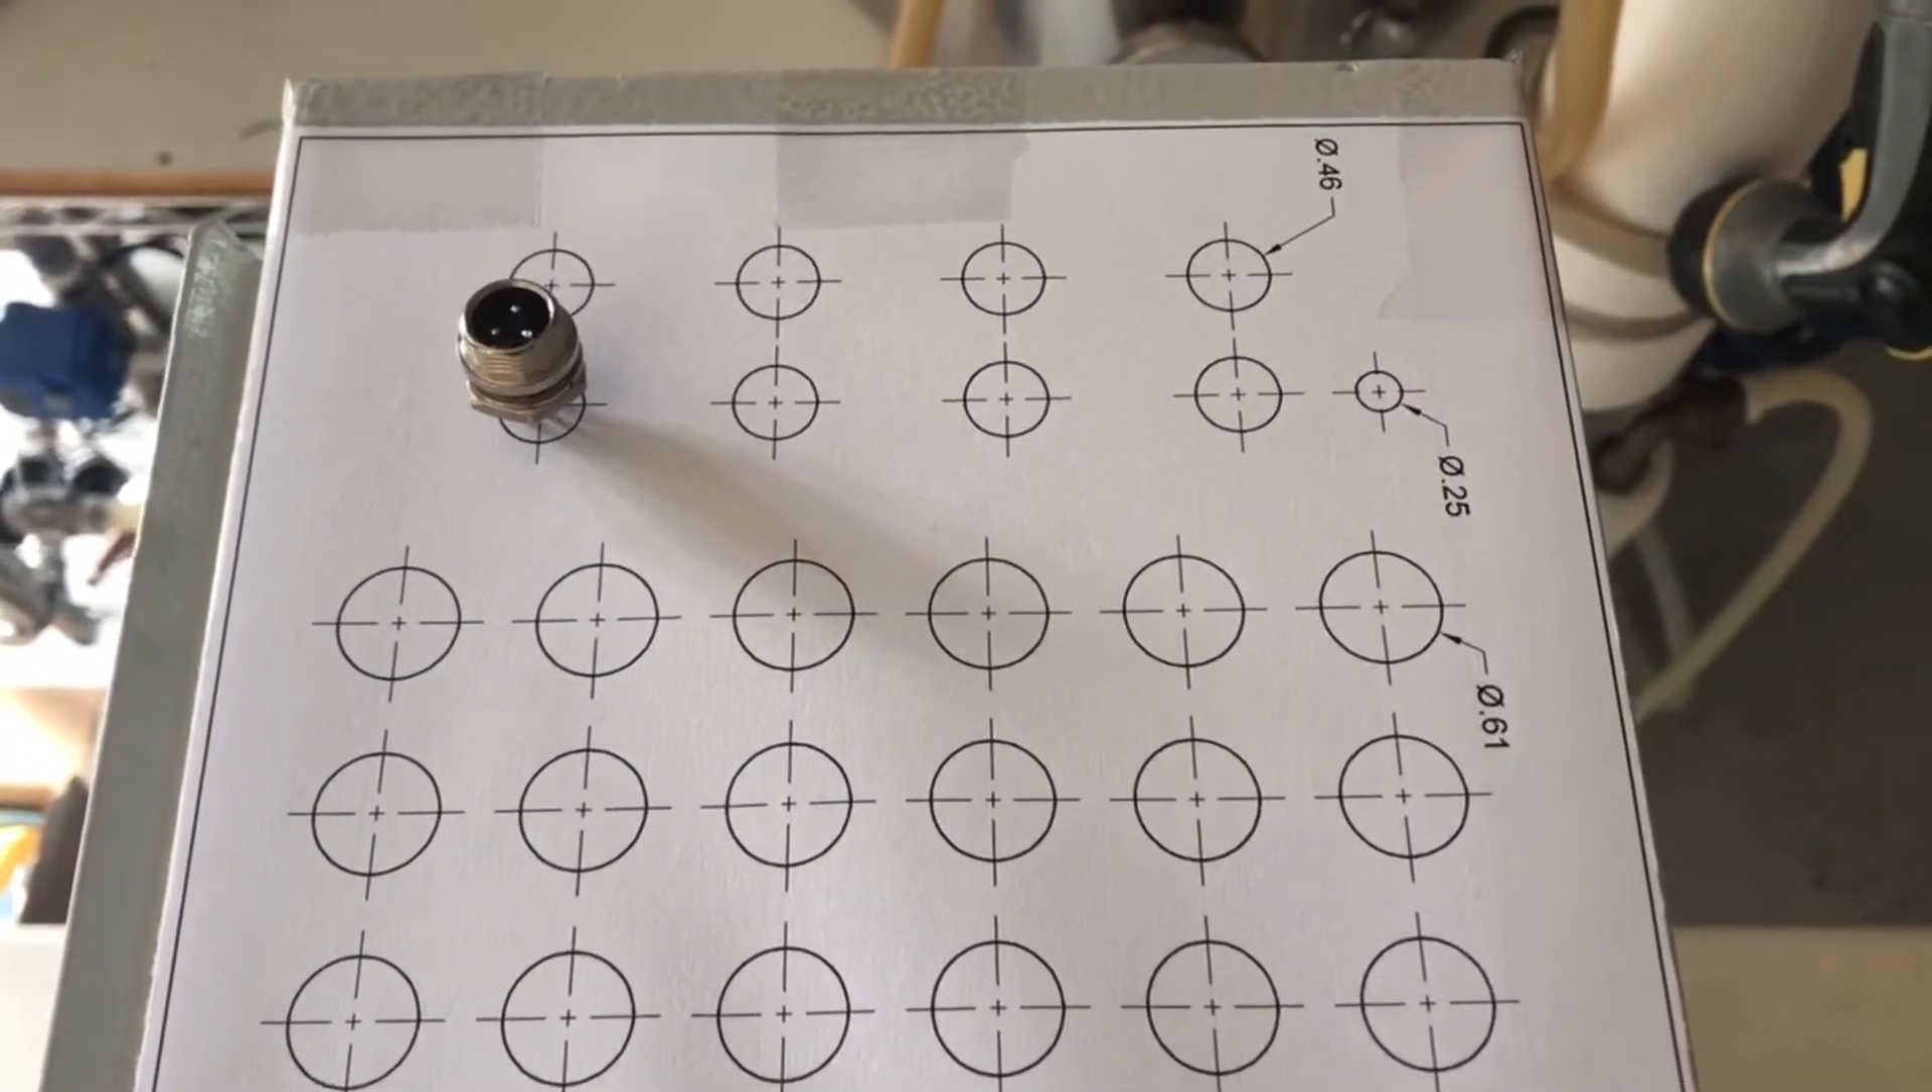I've taped the template to the side of the enclosure.